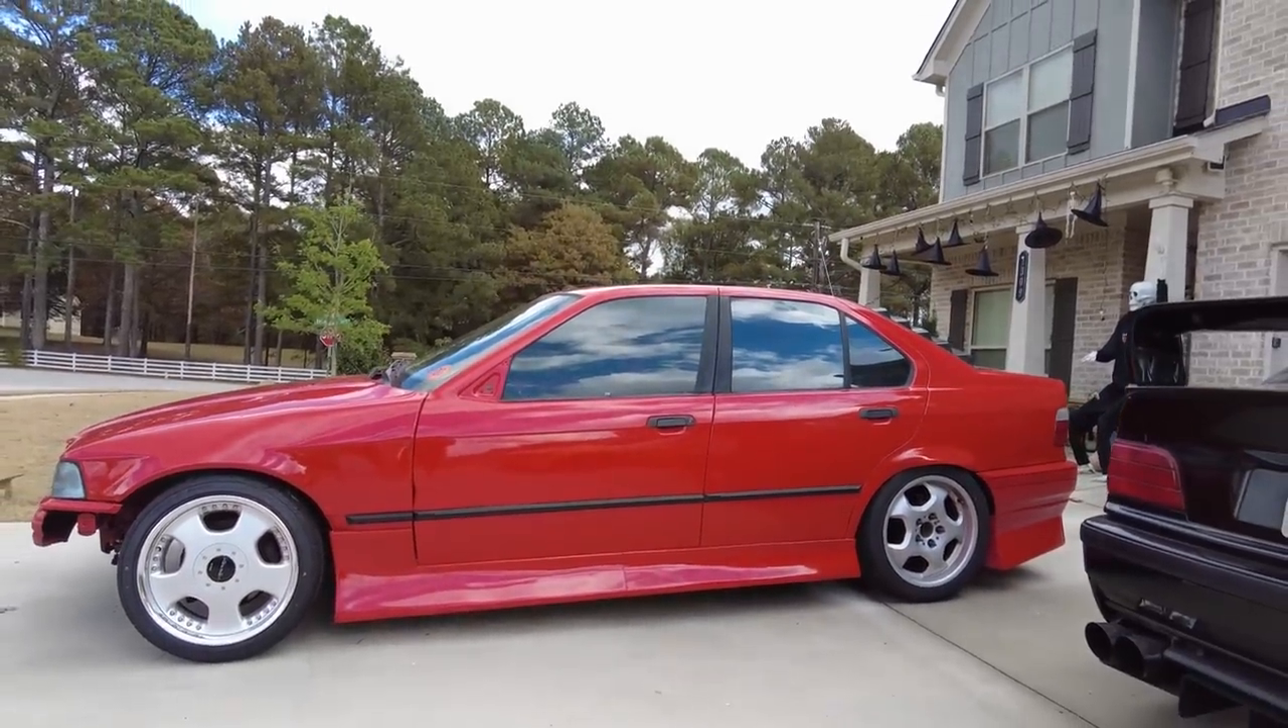Got the jdm wheels on there.